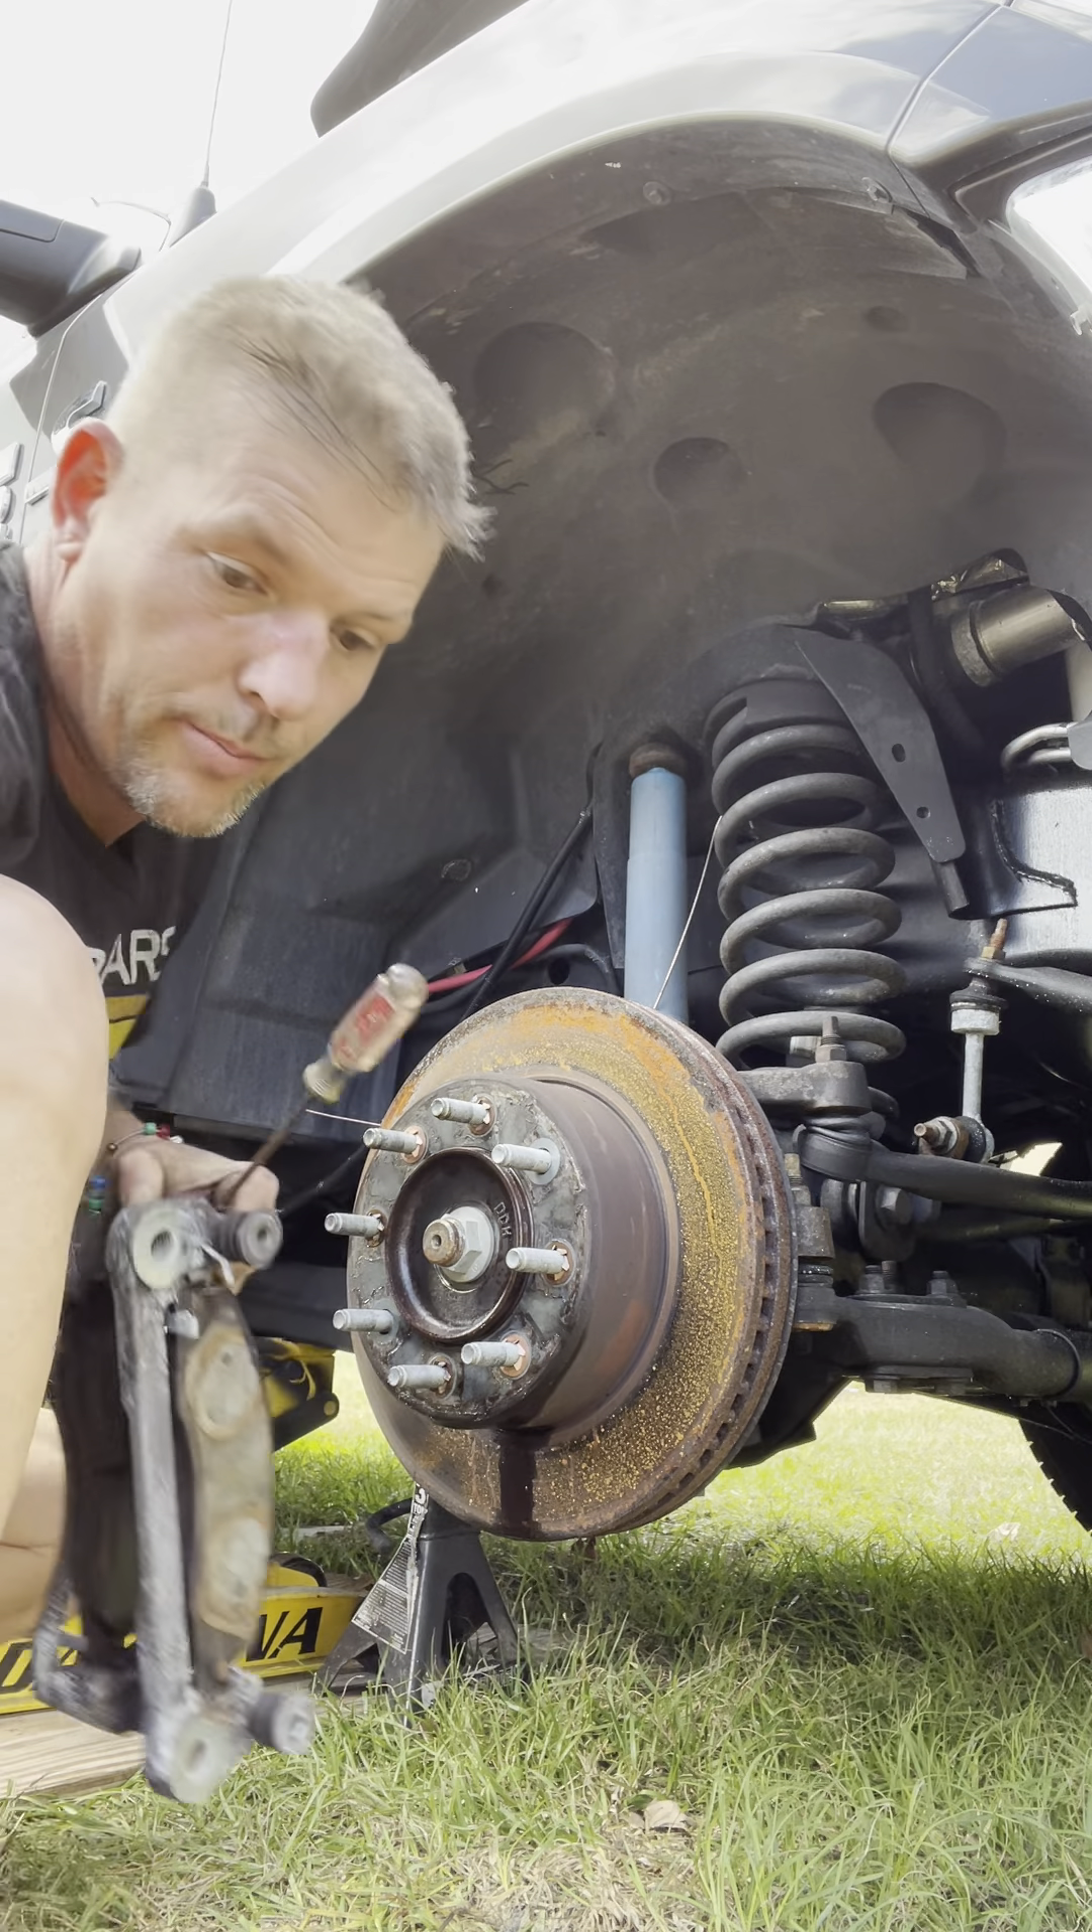Okay, so now we've got the caliper bracket off.